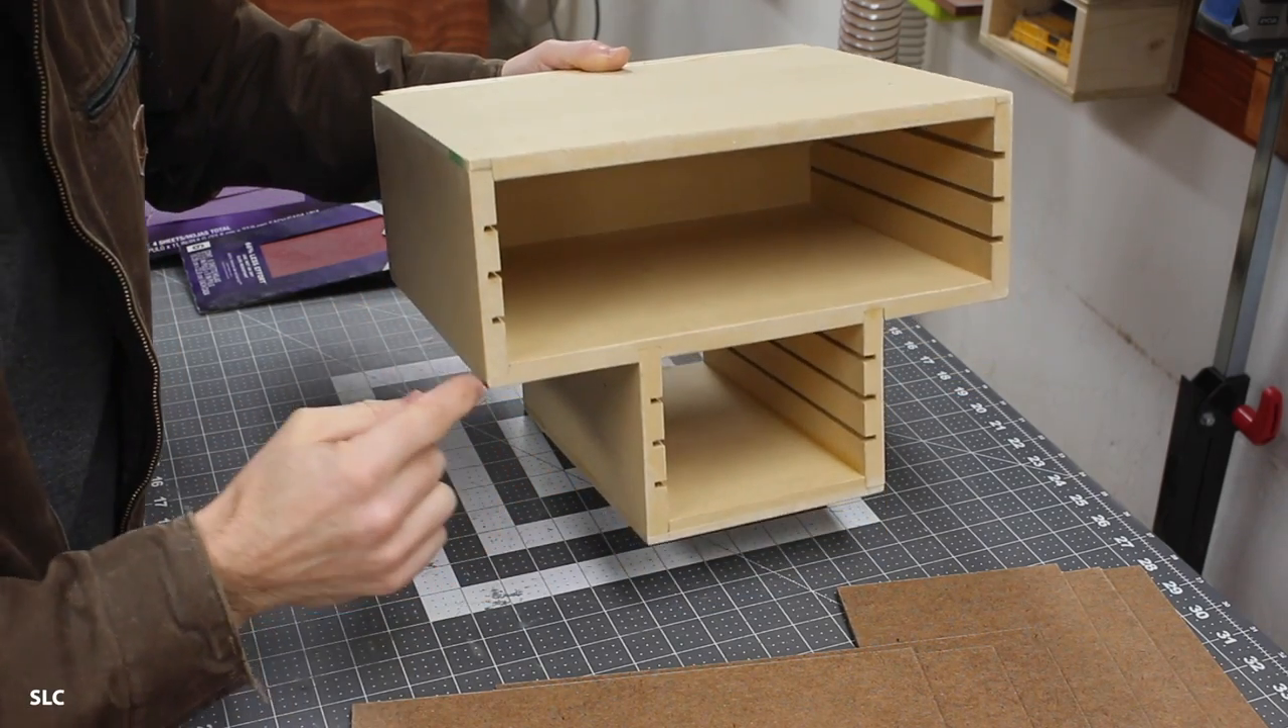So I built these boxes and added a little additional piece on the bottom.